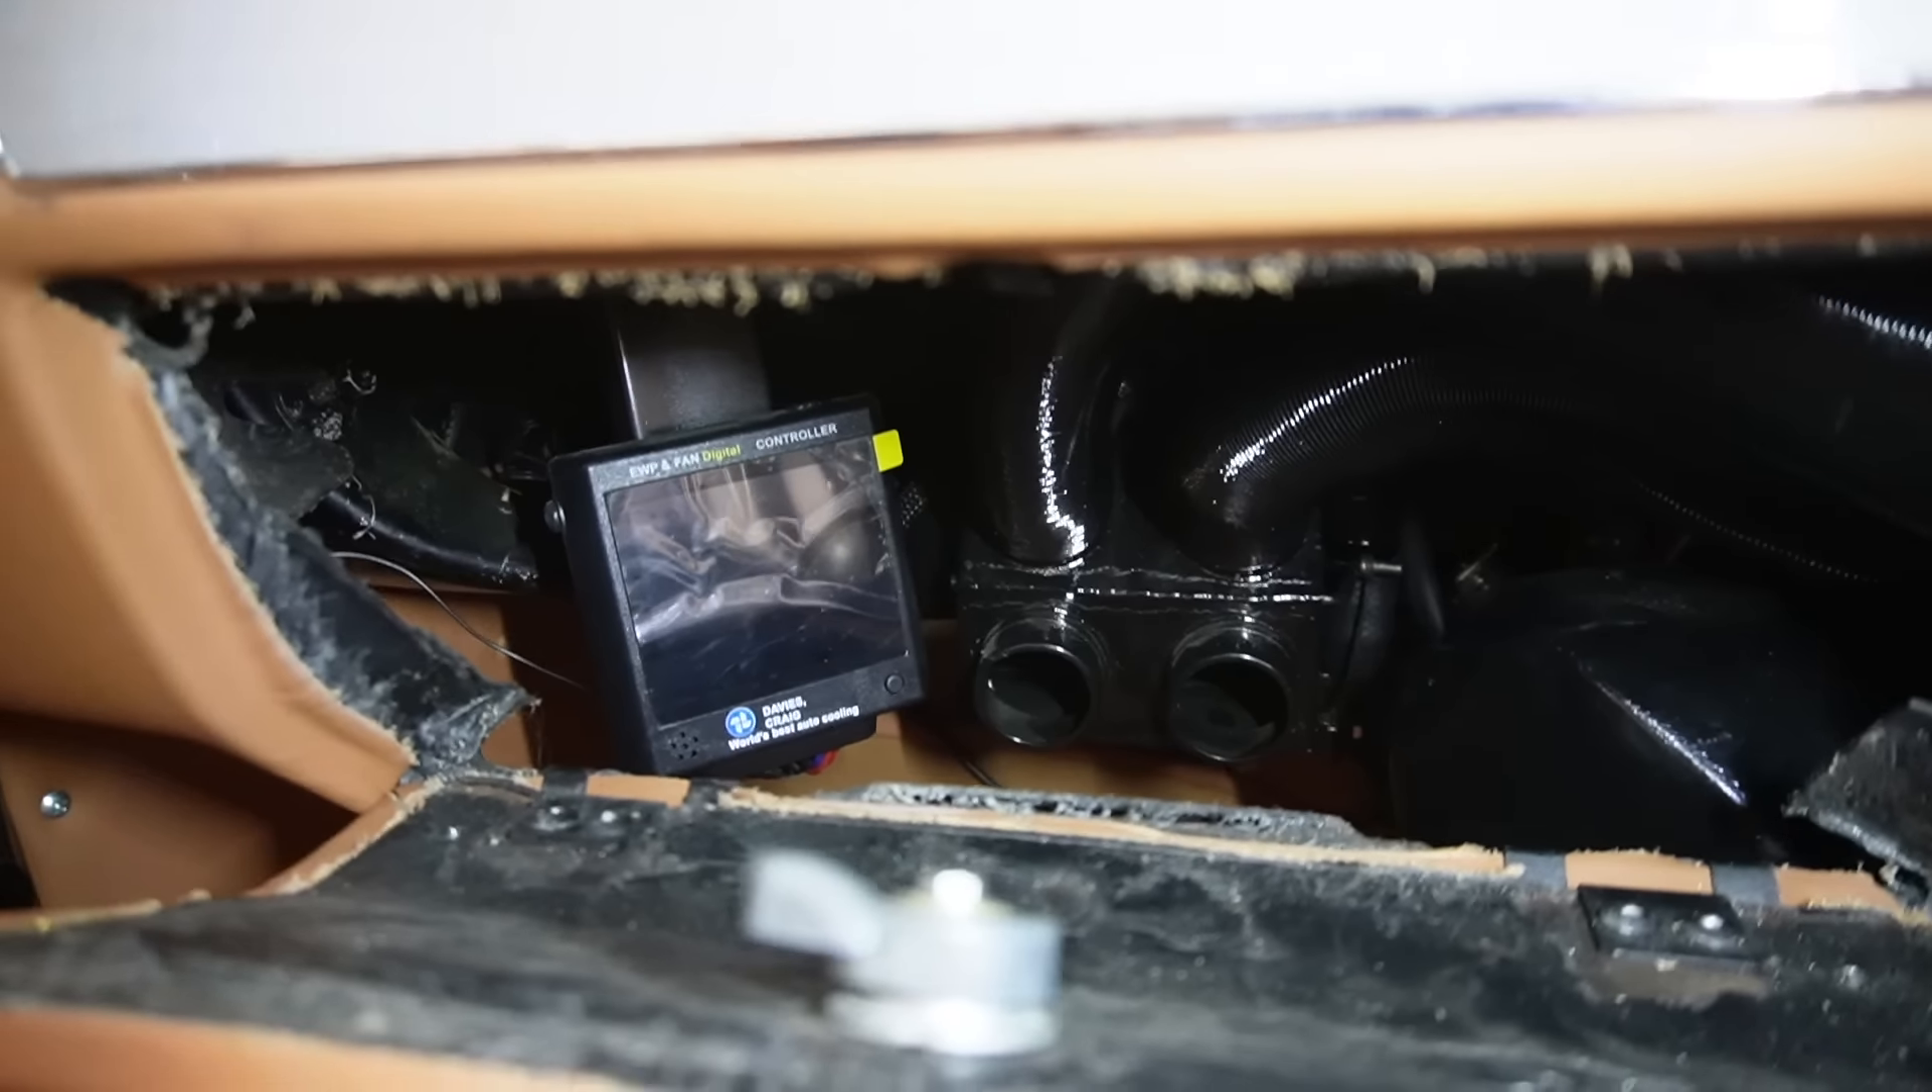Another thing is I have a glove box that is all just open inside and there is vent pipes and all sorts of stuff in there that is not finished.